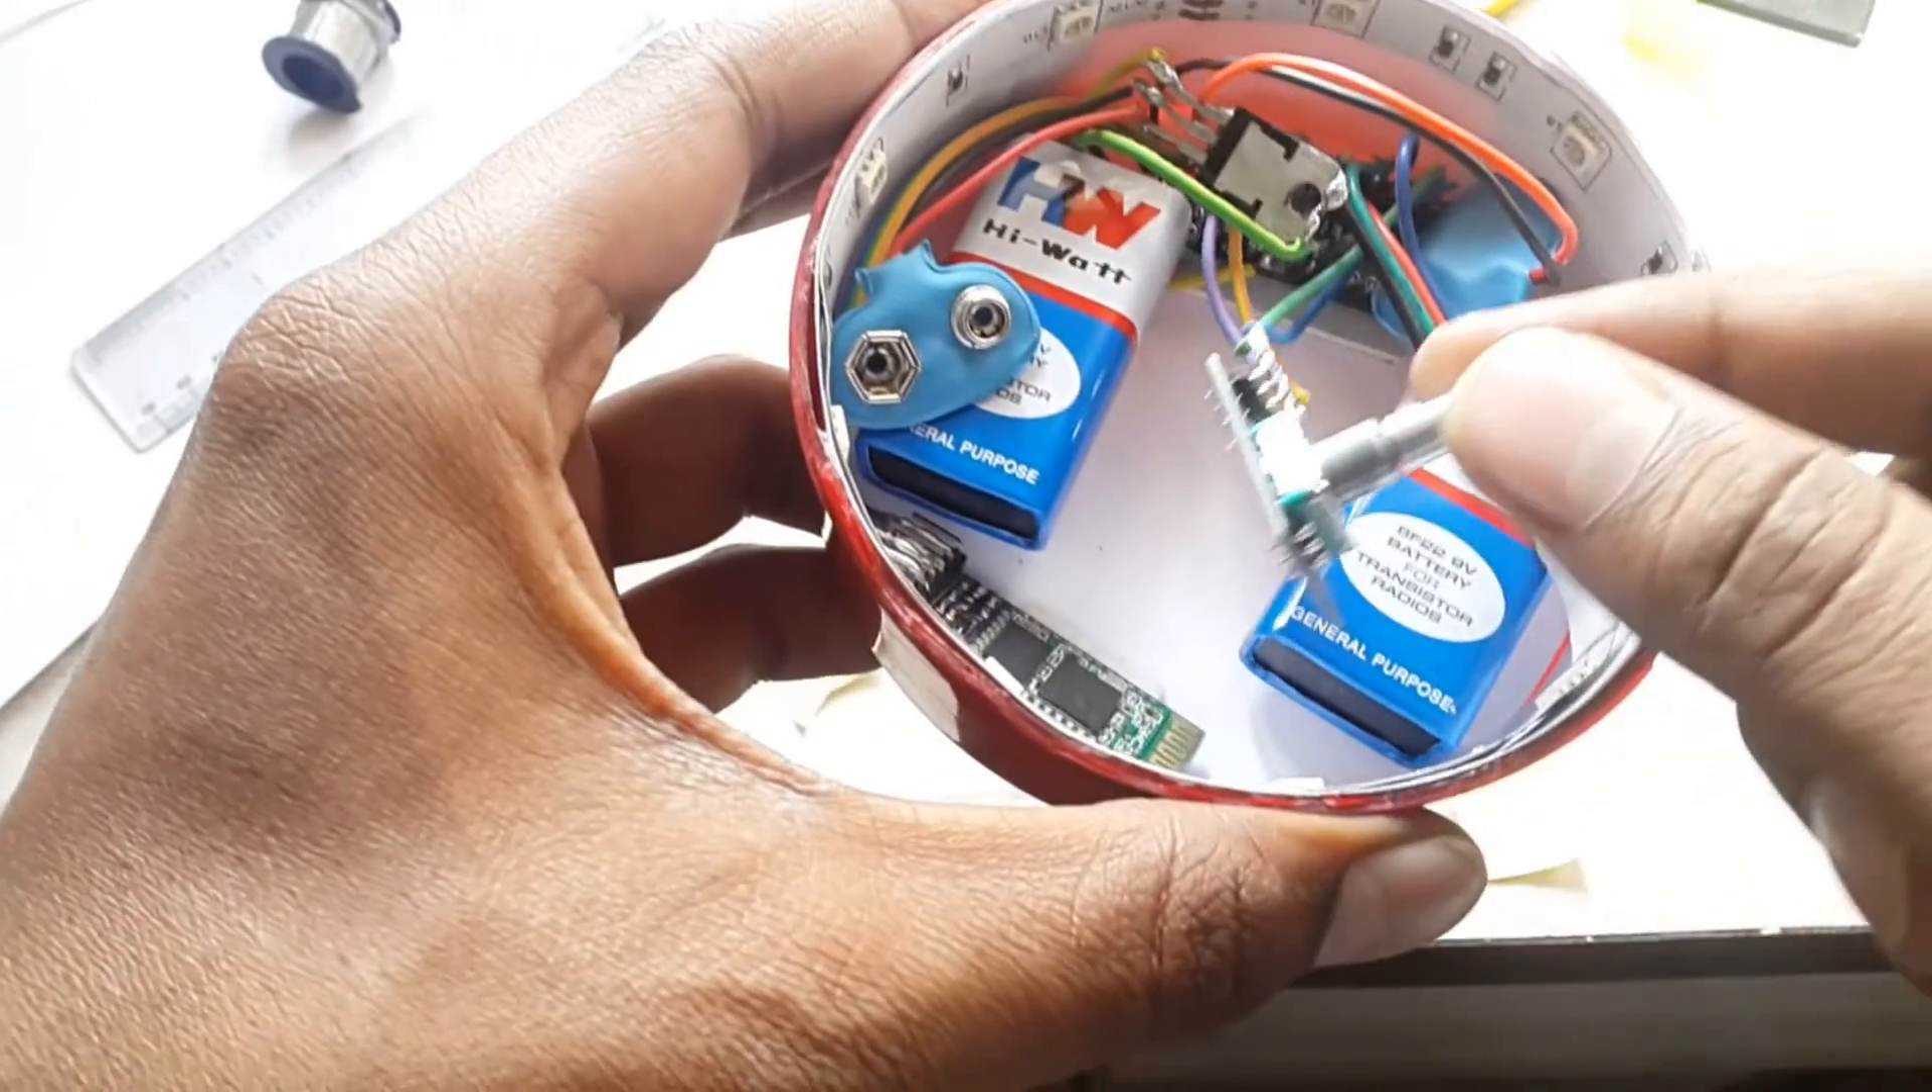I attached all the components in their respective positions except this rotary encoder.